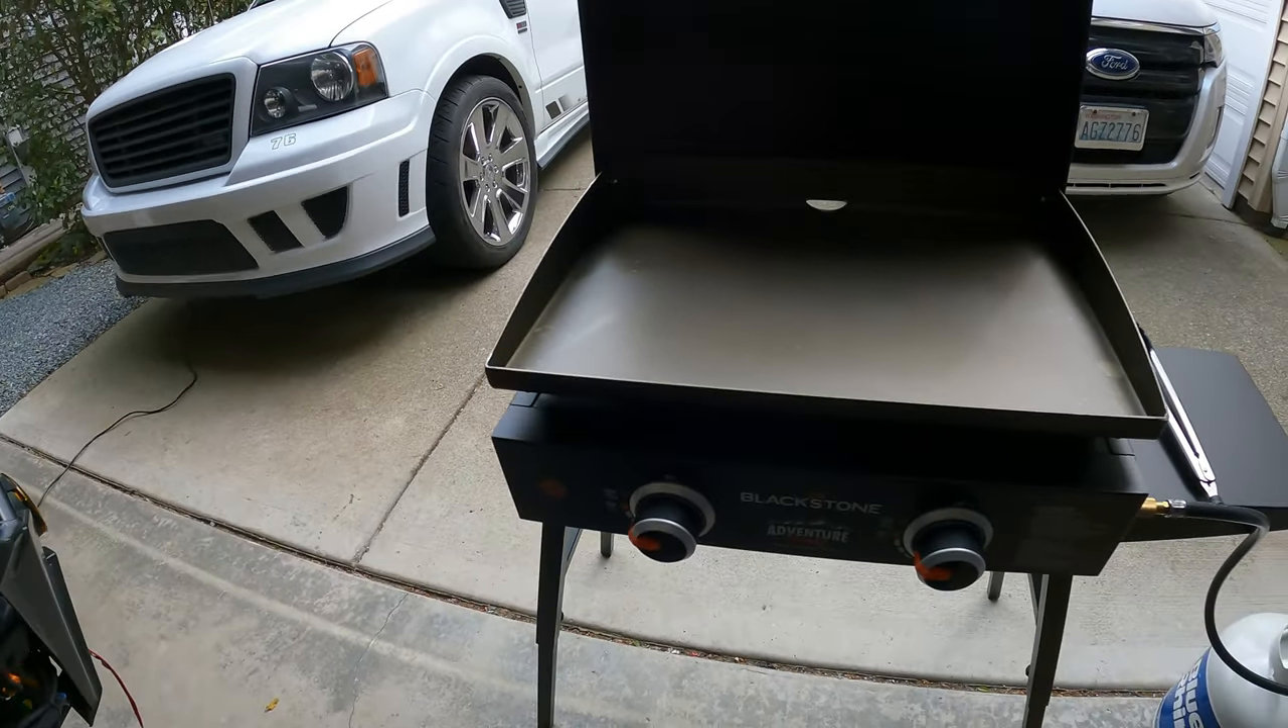All right, grill is all assembled.